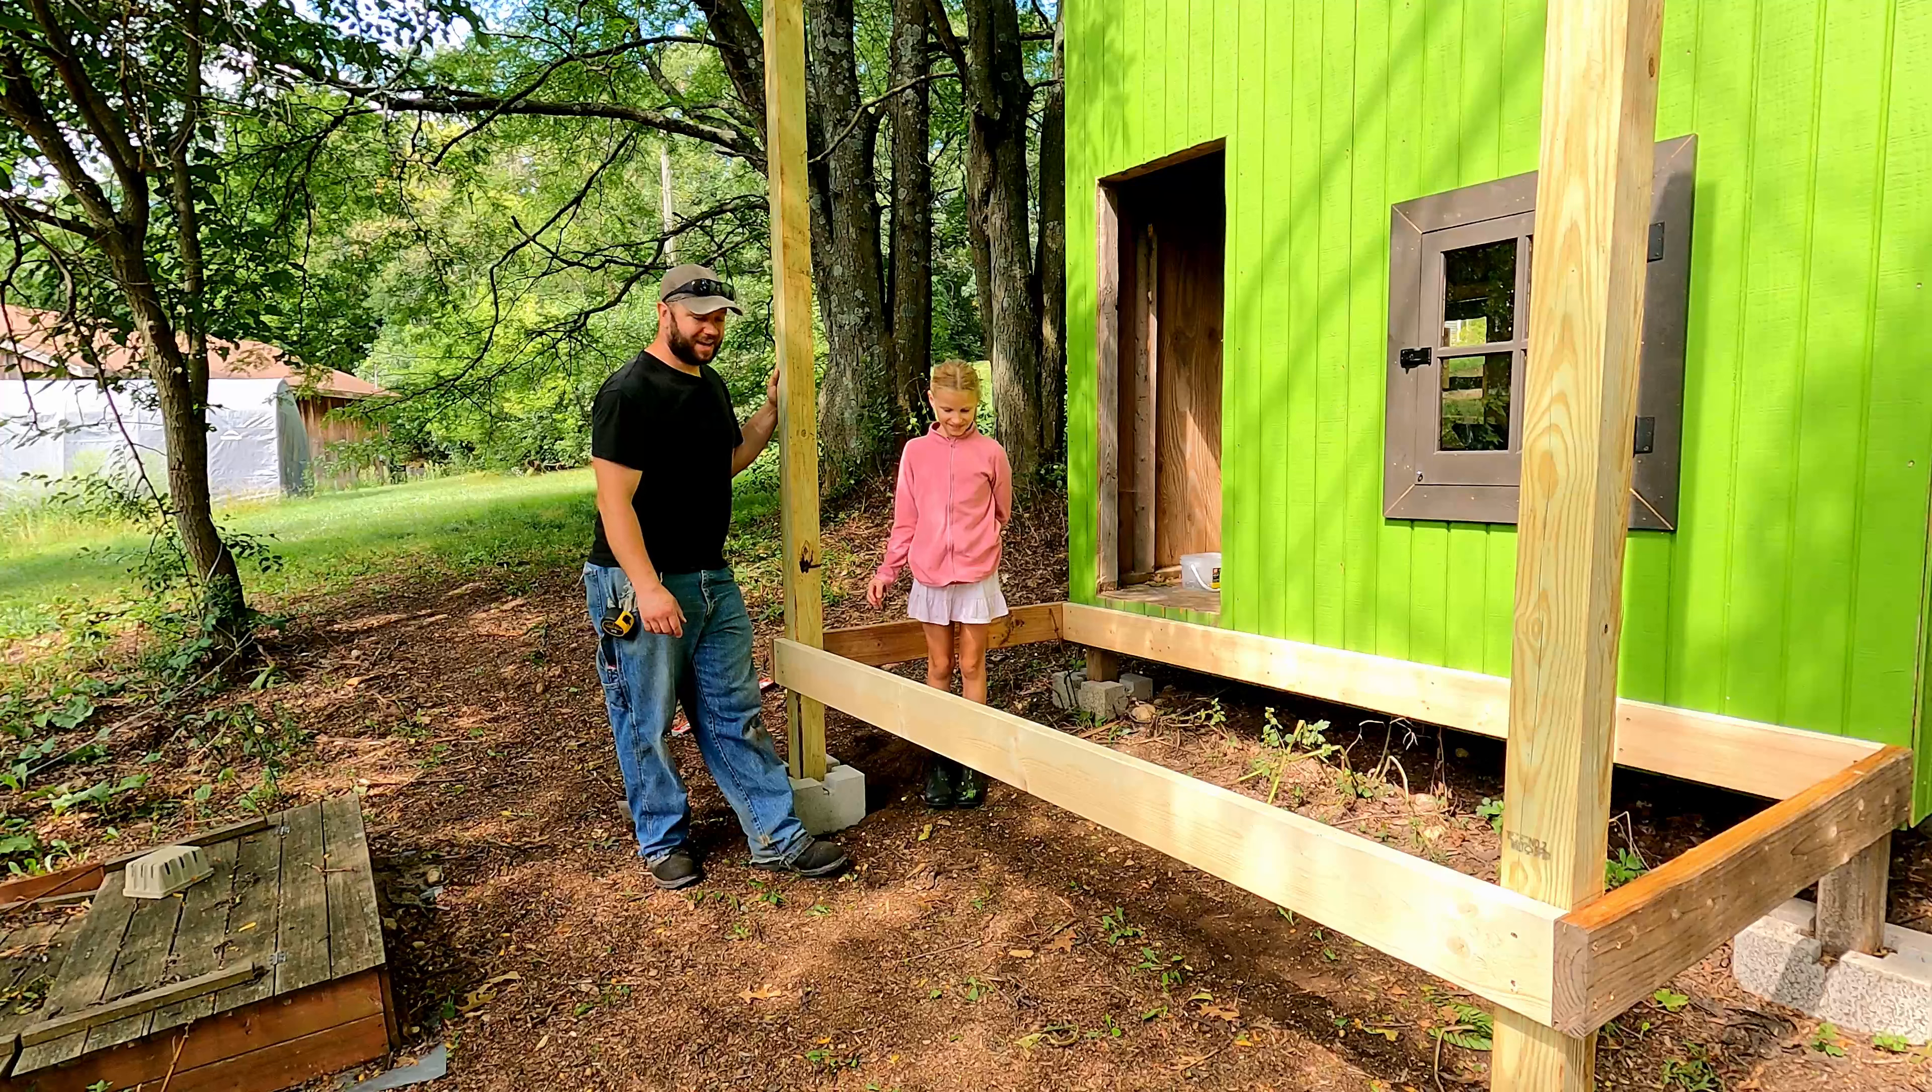So now we got our post set. We got our frame built.